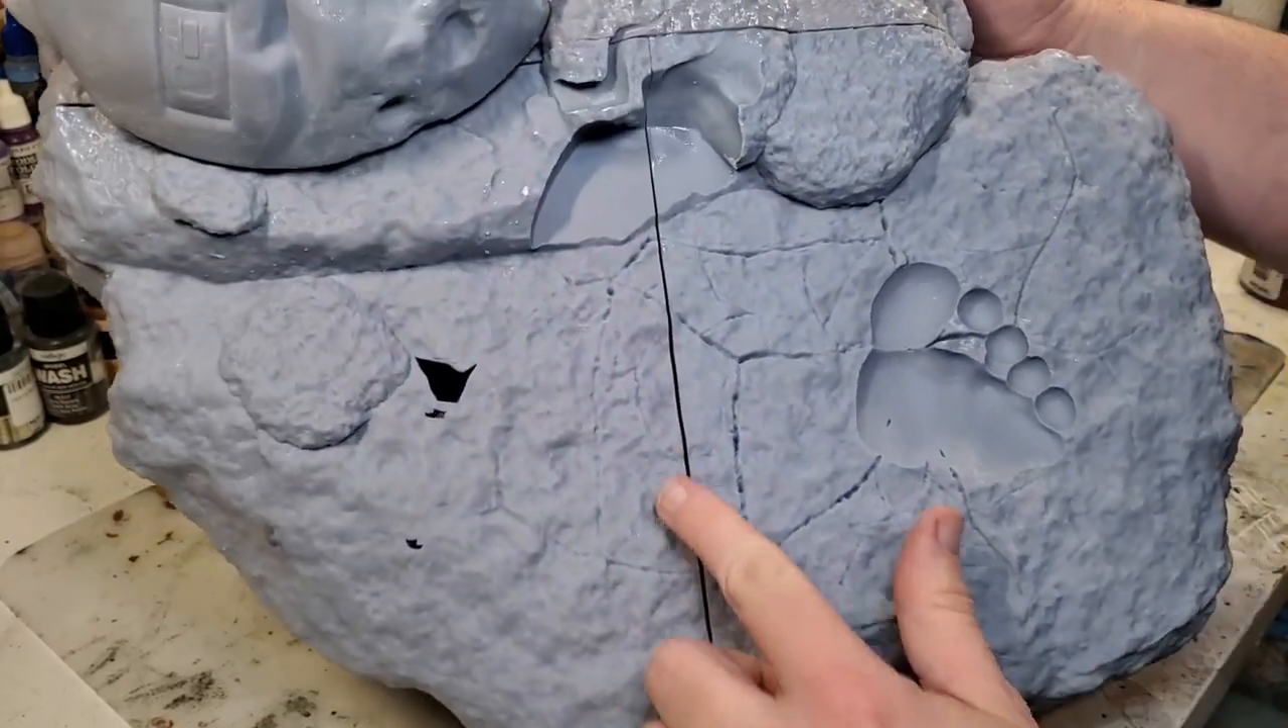Now that I have my base all glued up here, I do see where I have a gap right here, which I knew I was going to have. And I got one here.